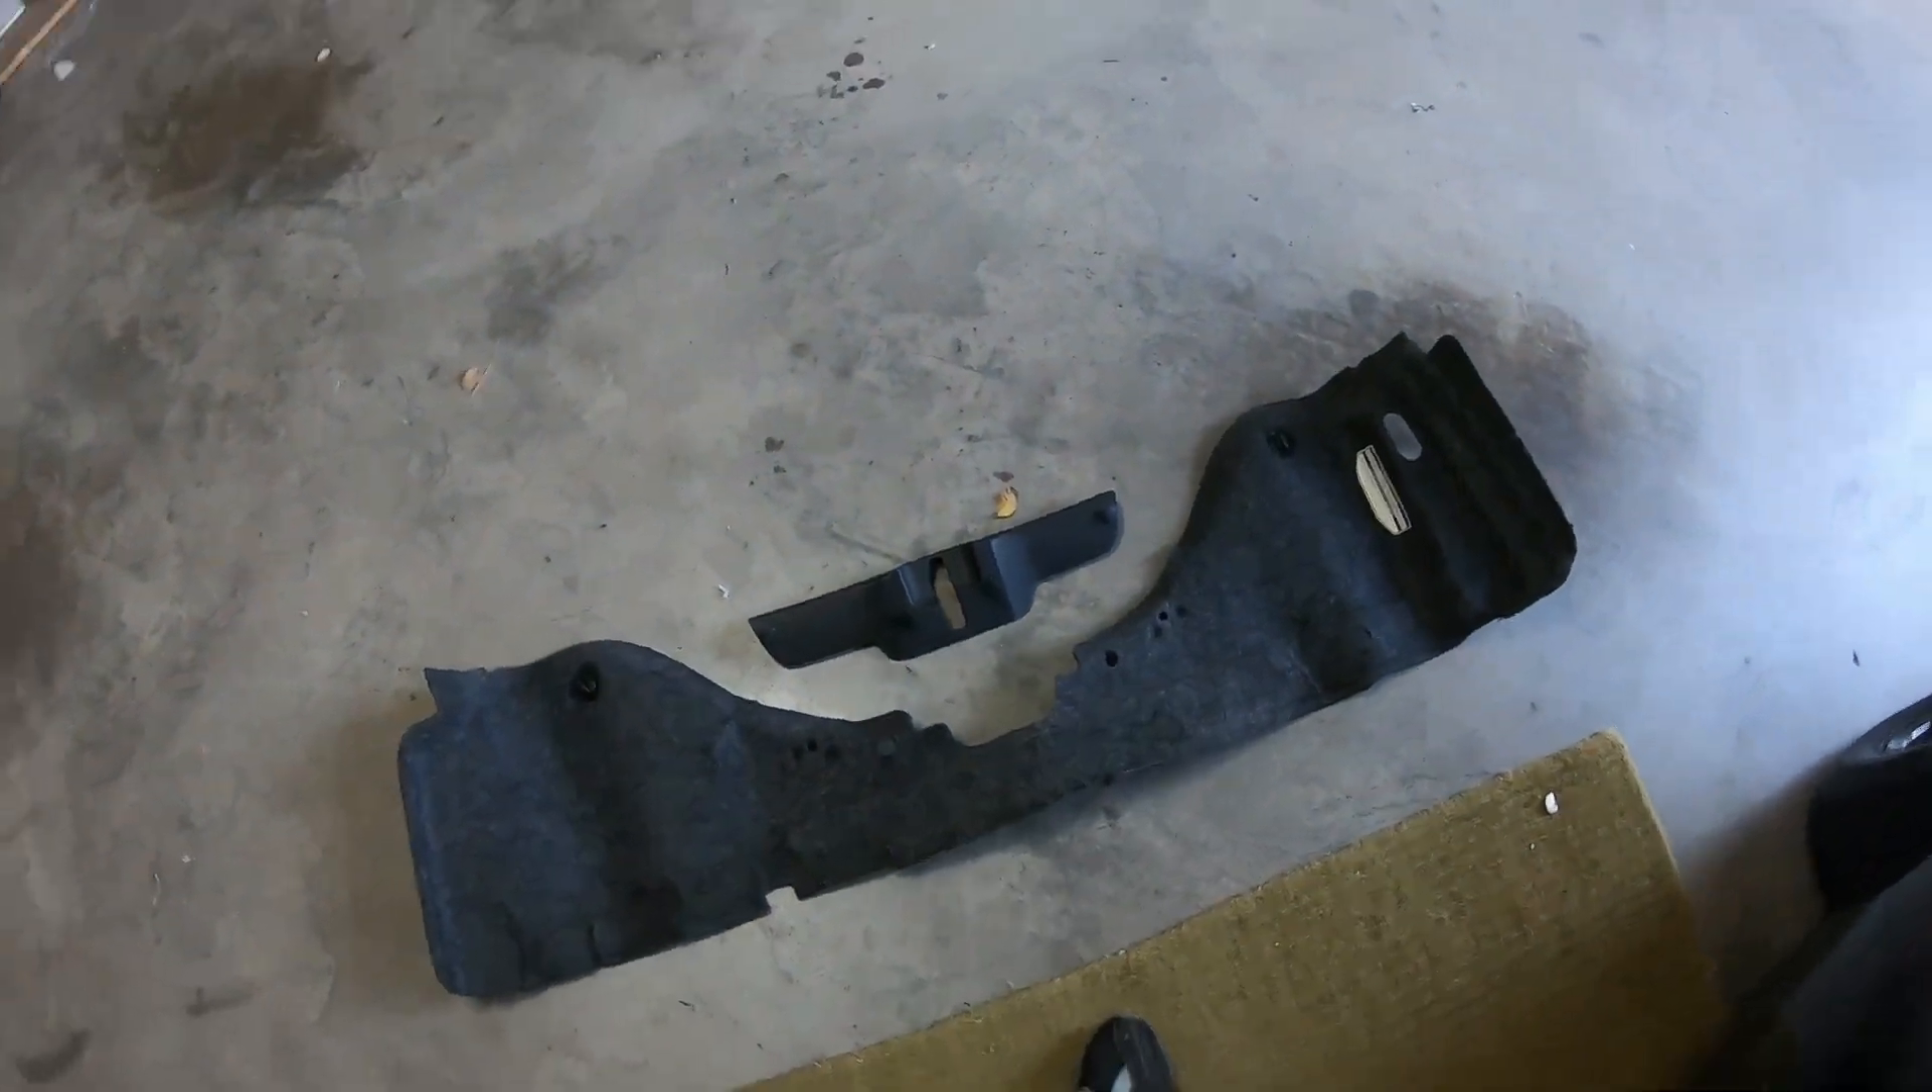So, we removed this piece right here, the trim piece, and this bottom piece that's on the trunk.